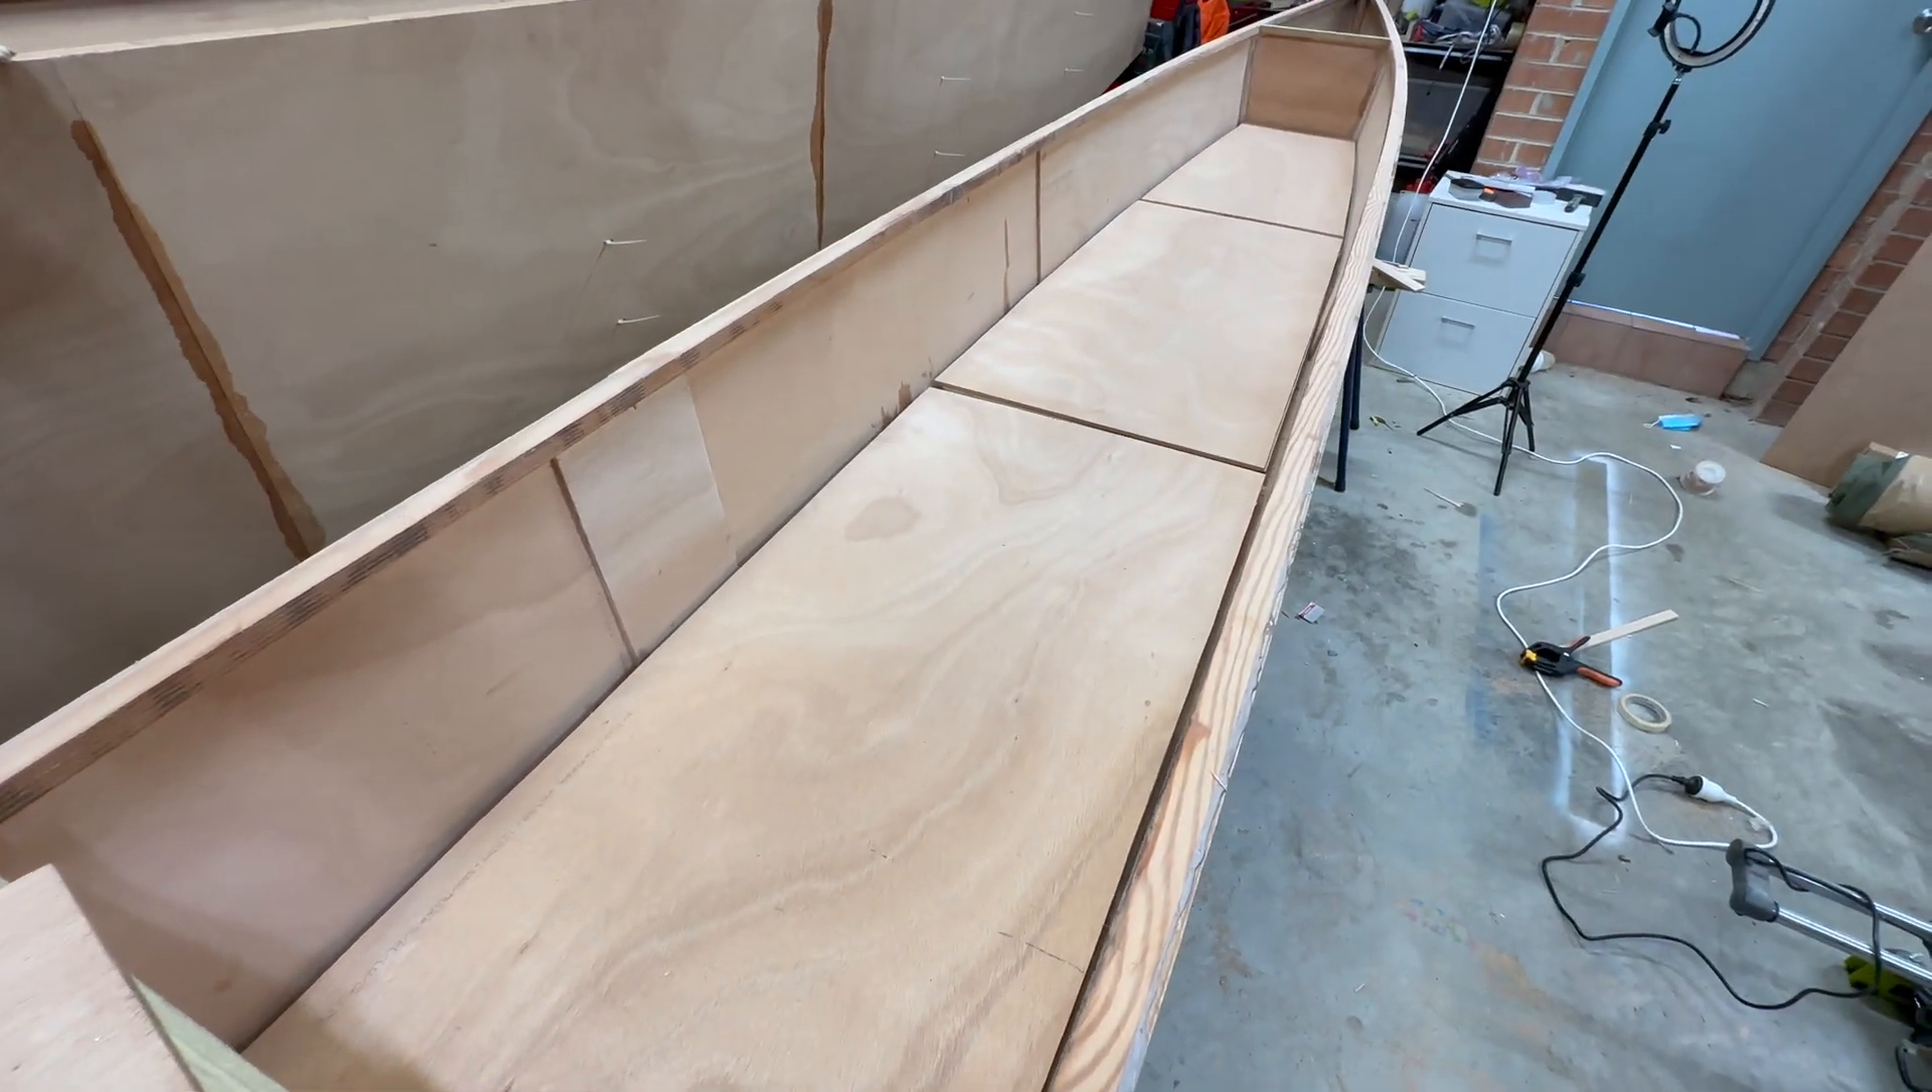But anyway, there is the hatches in position. Obviously they're just dry fitted.